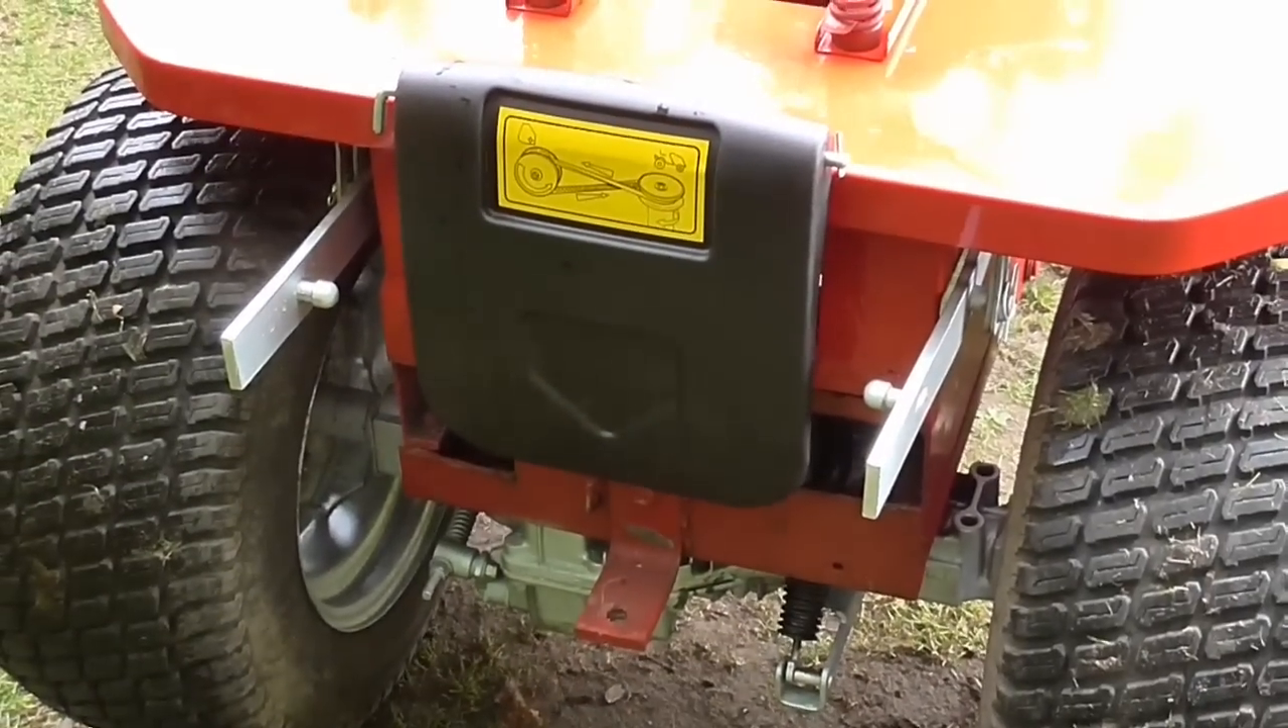Around the back I've put a new PTO flap on and I've put a sticker on there, there are still holes in the back so that will have to be plated at some point in the near future.